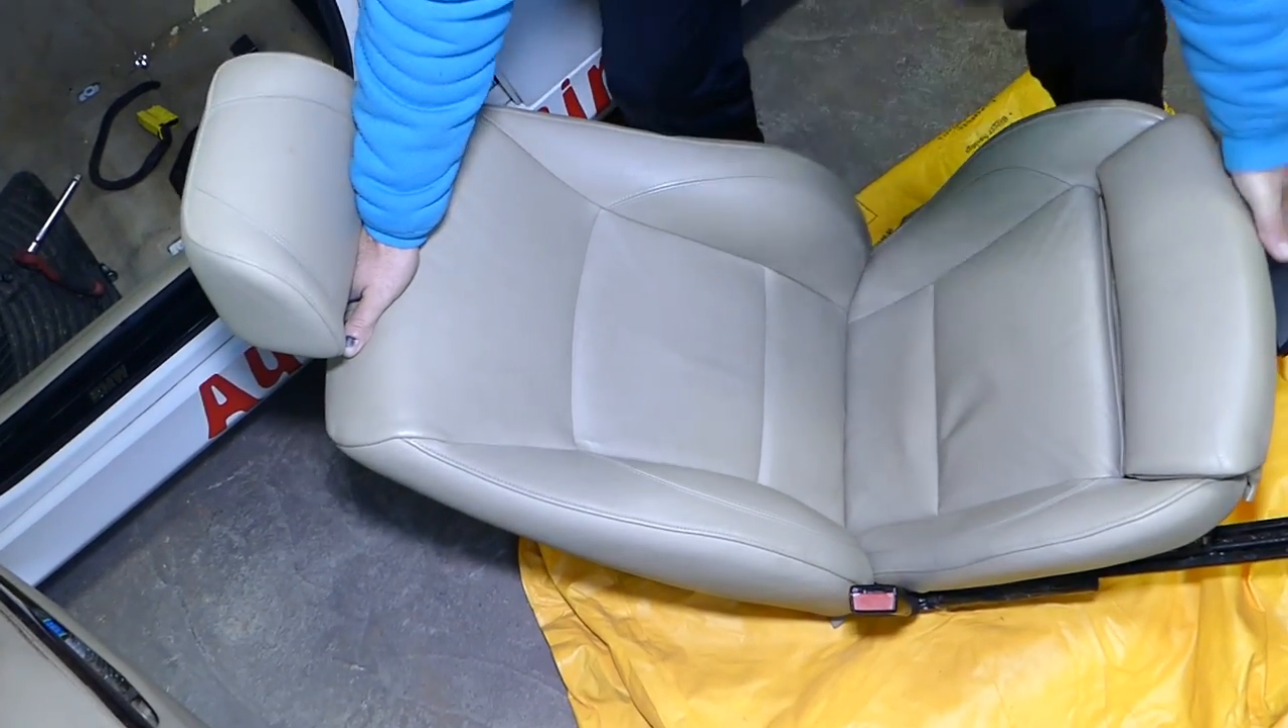Okay you can see guys the seat came out of the car just like that.